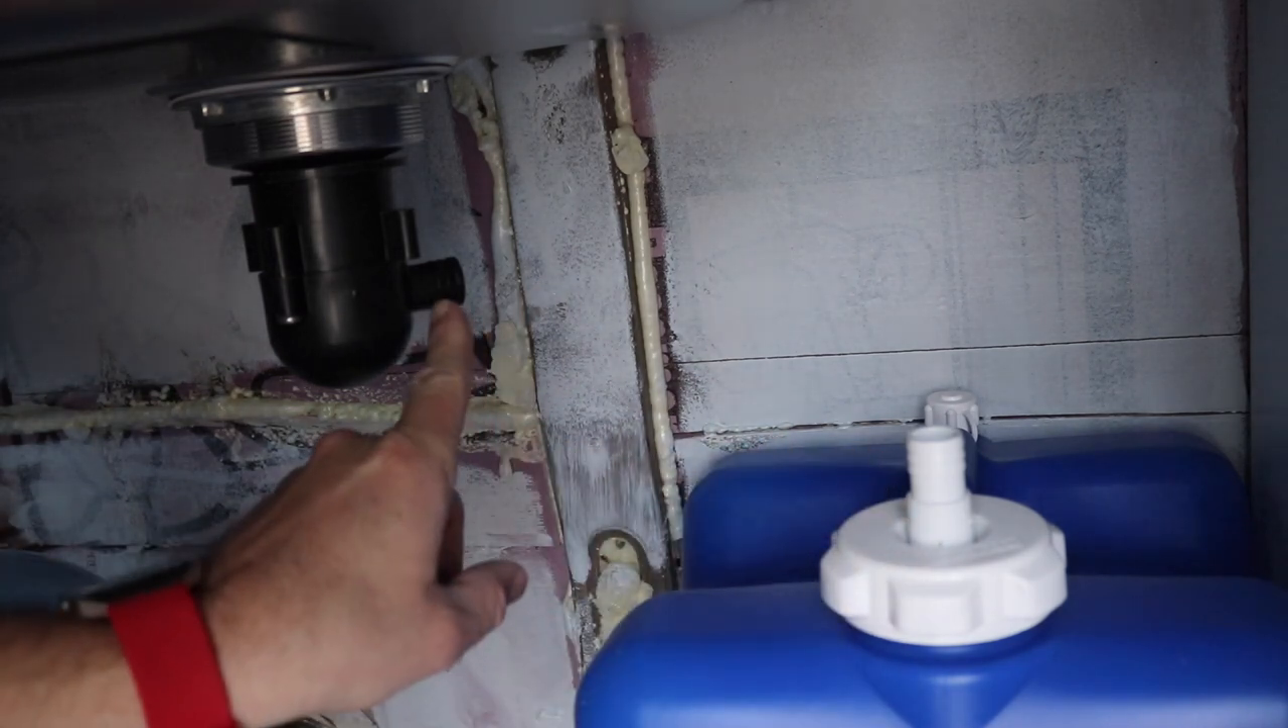I've got the barb fitting on the tank. And we've got the barb fitting on the sink drain.